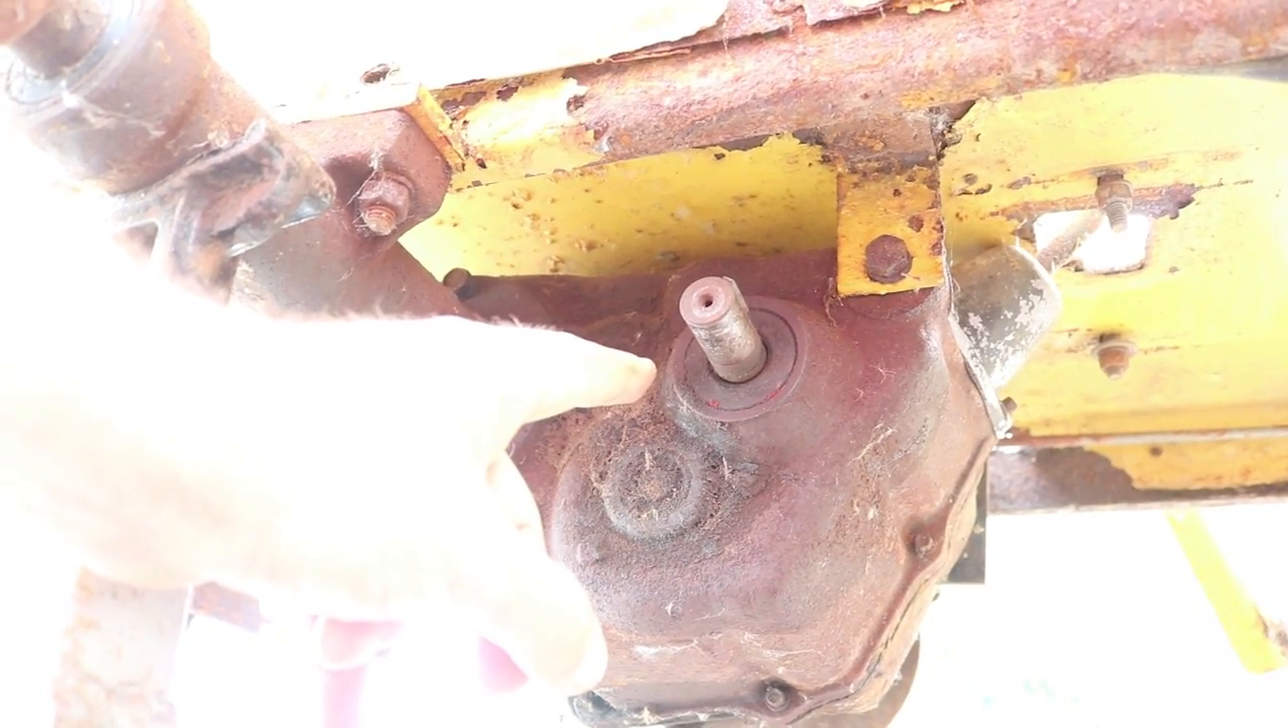So under the tractor, I already pulled the original V-belt pulley off of the driven shaft in the transmission.